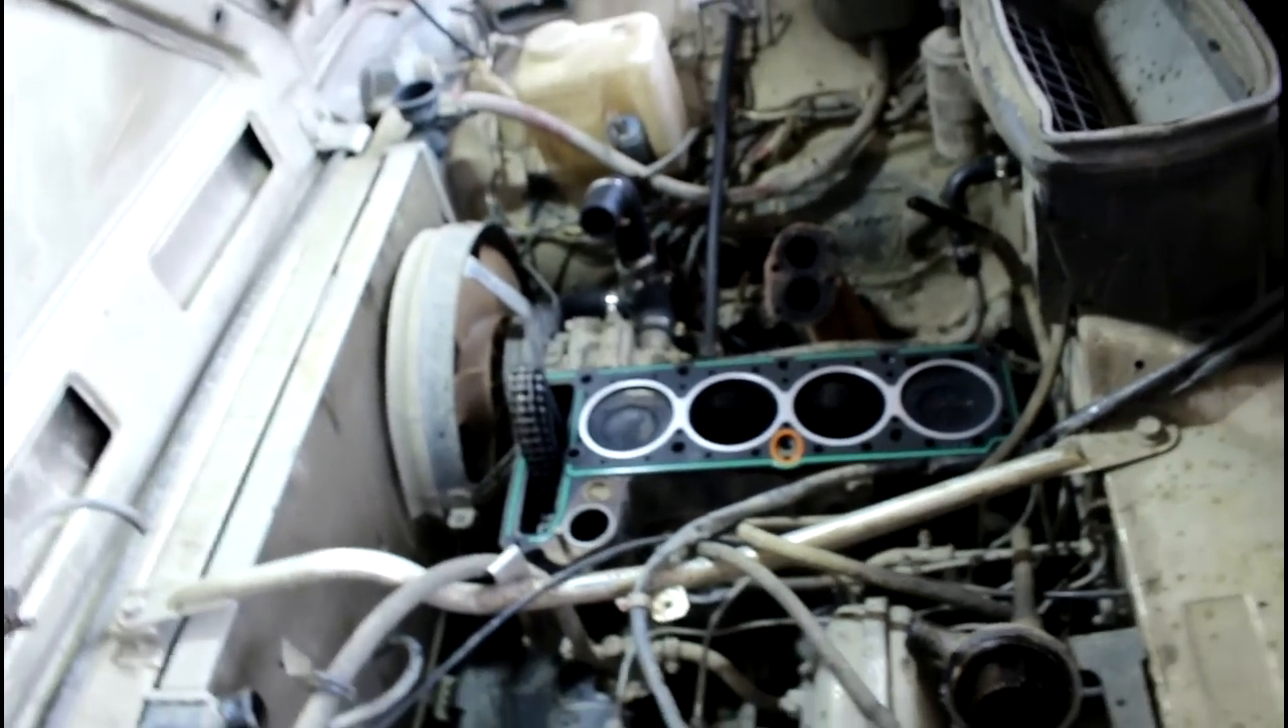Положил я прокладку. Прокладка у нас фирма Триали.